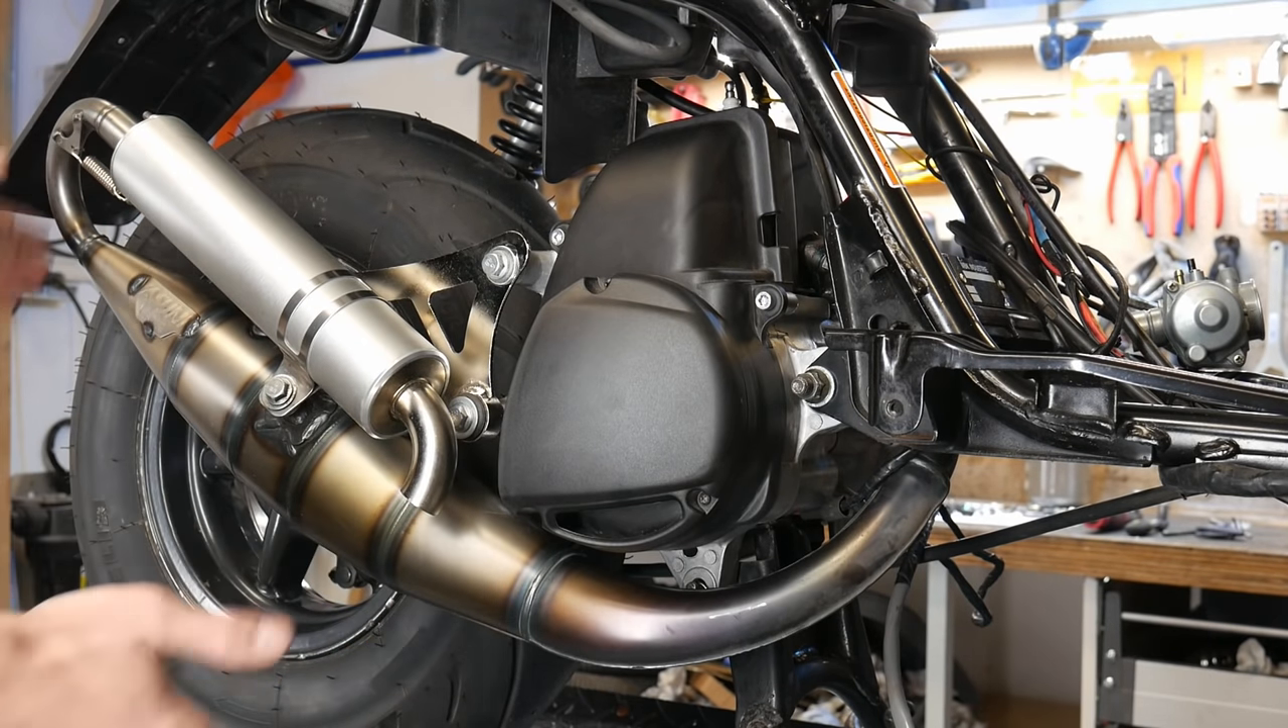Voilà le côté allumage et pot d'échappement sont posés.